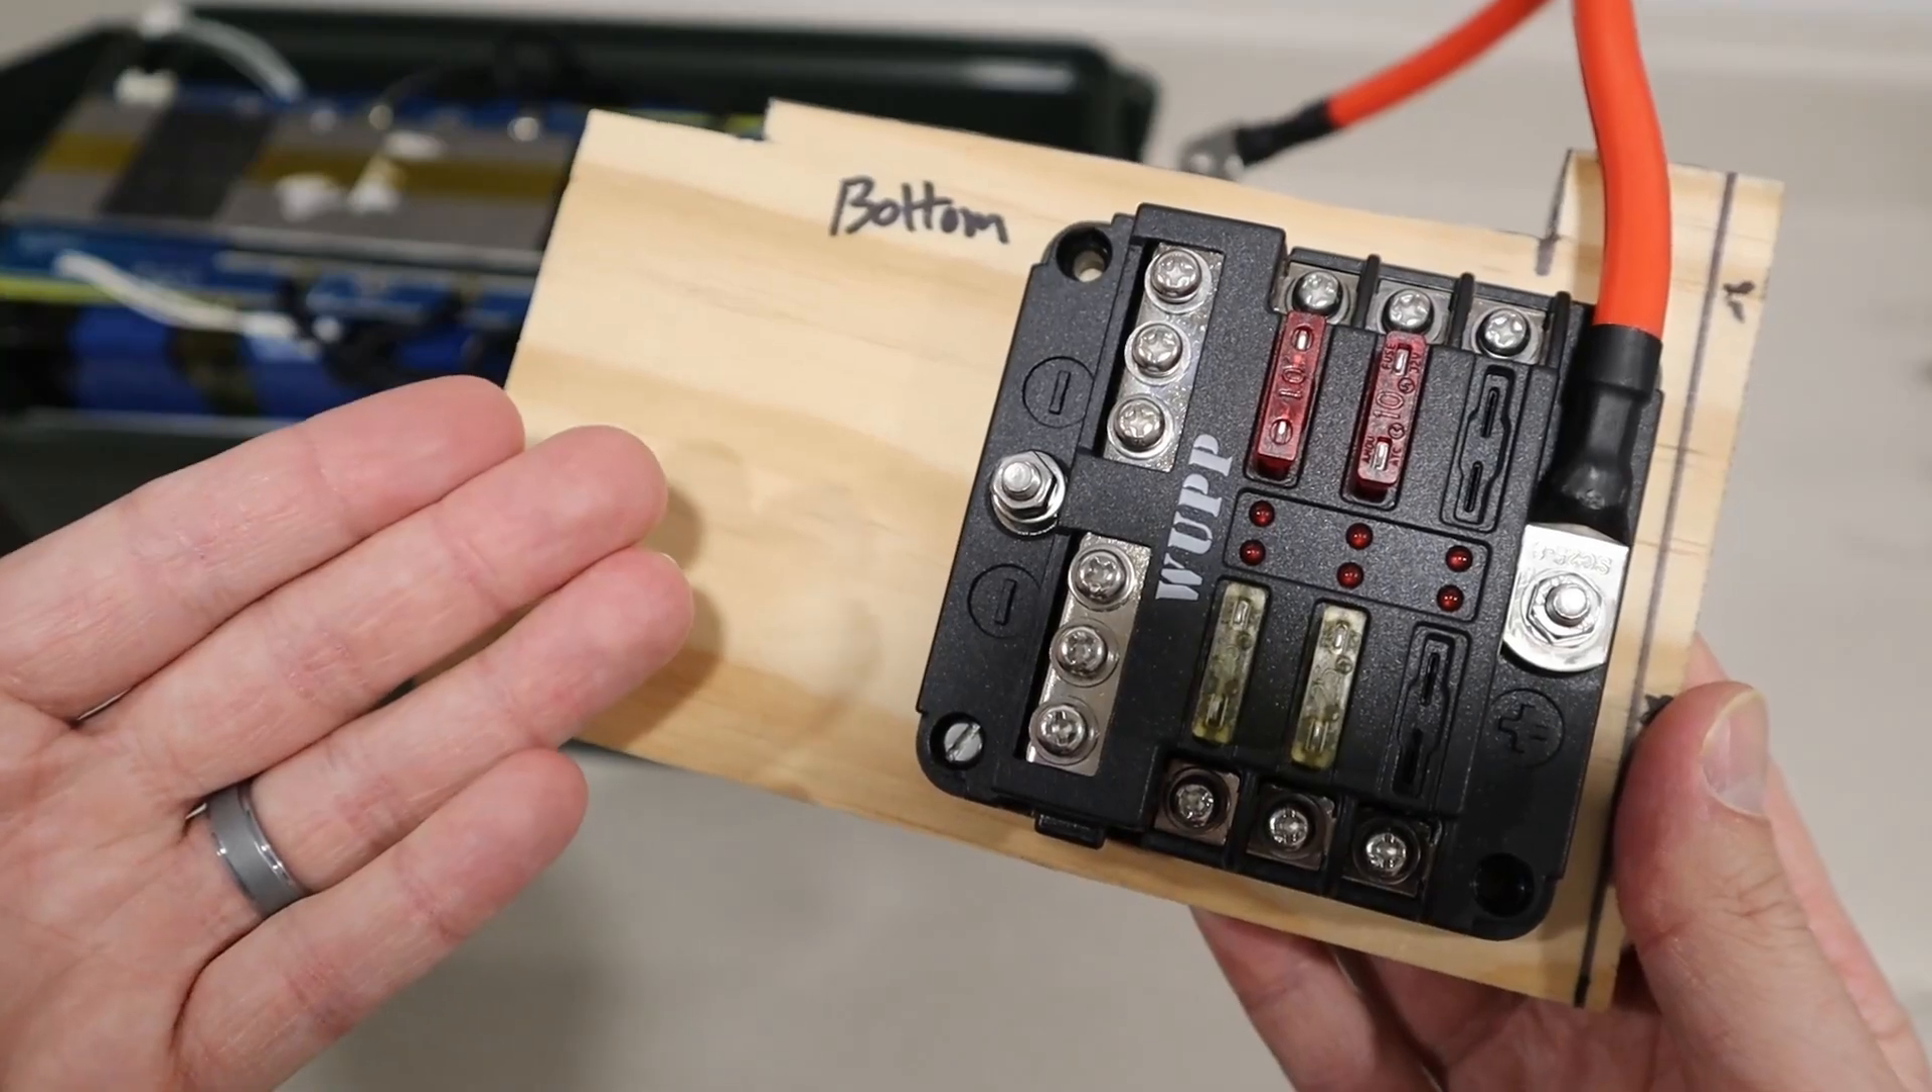I've gone ahead and cut out this piece of board and mounted my fuse block to it.